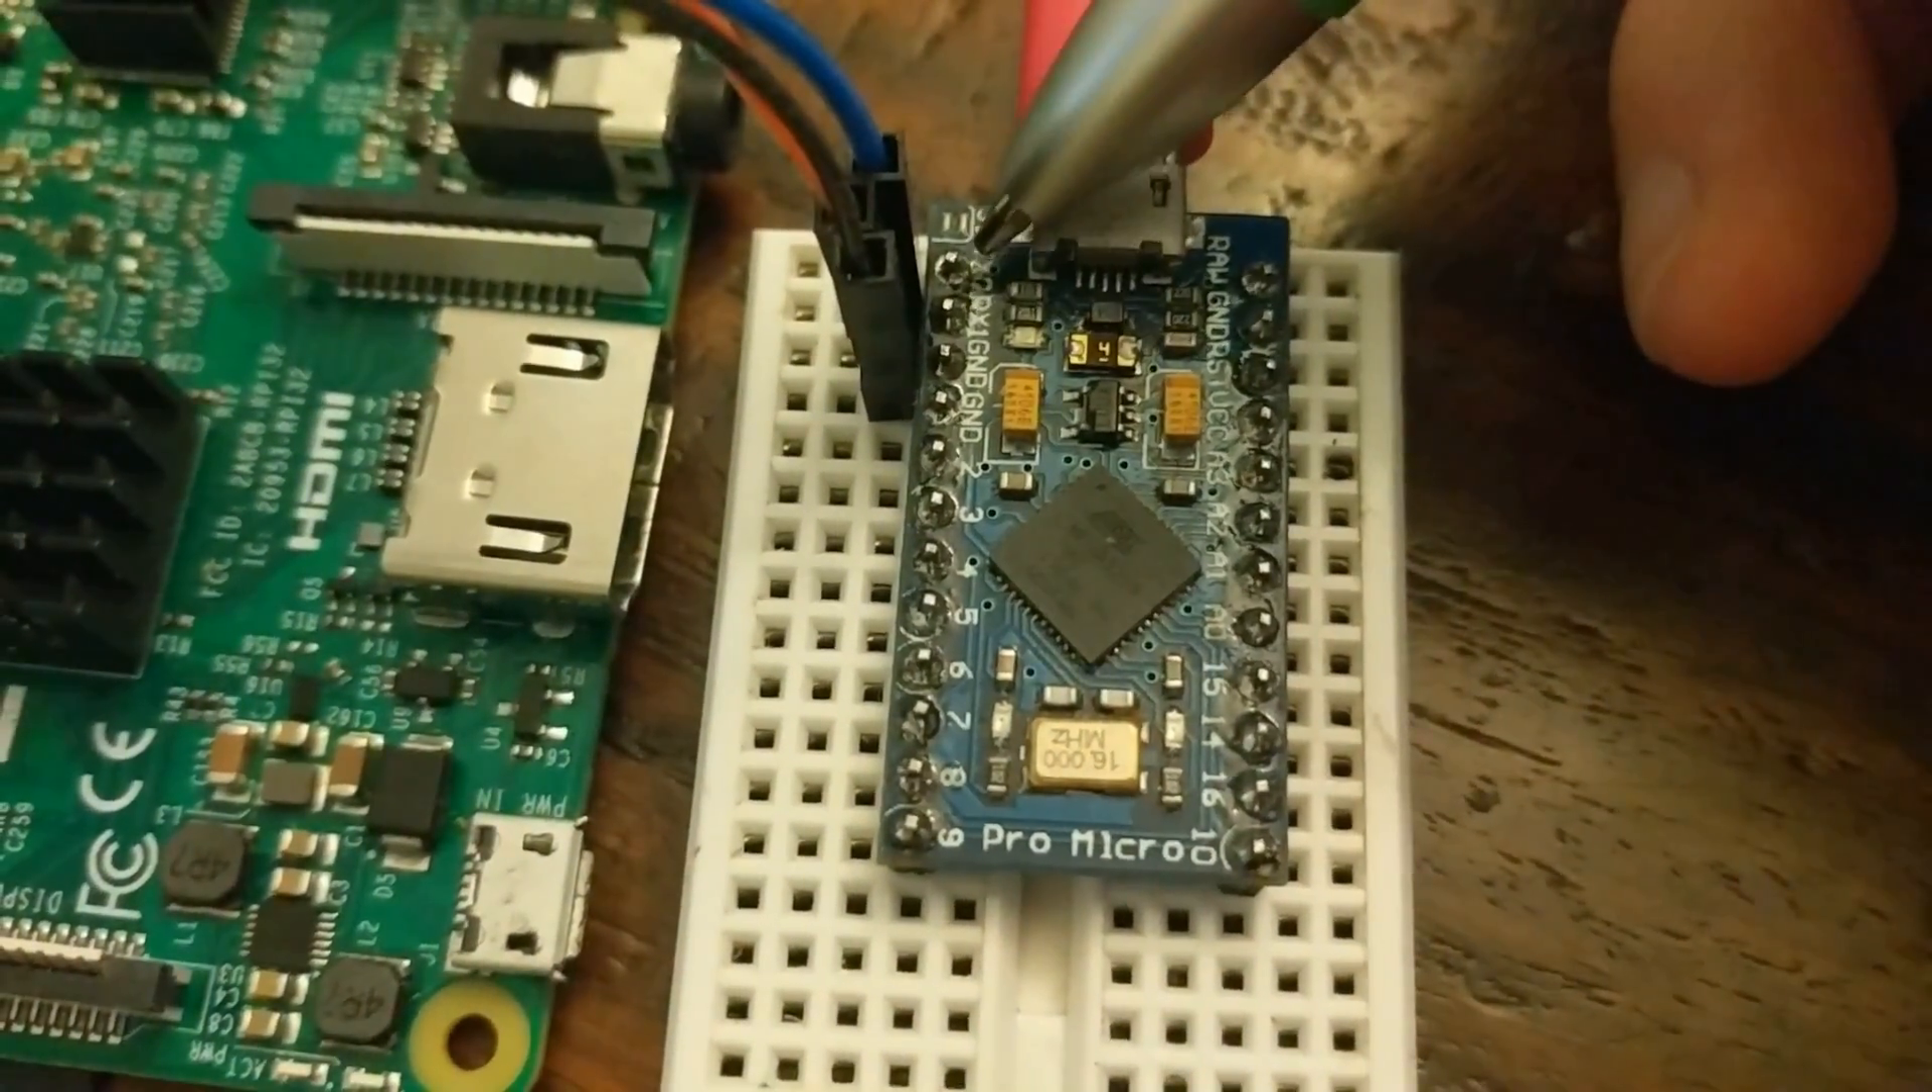So now I just have to connect some pins. Okay. So I've got my Arduino on a breadboard to make it easier to connect this.